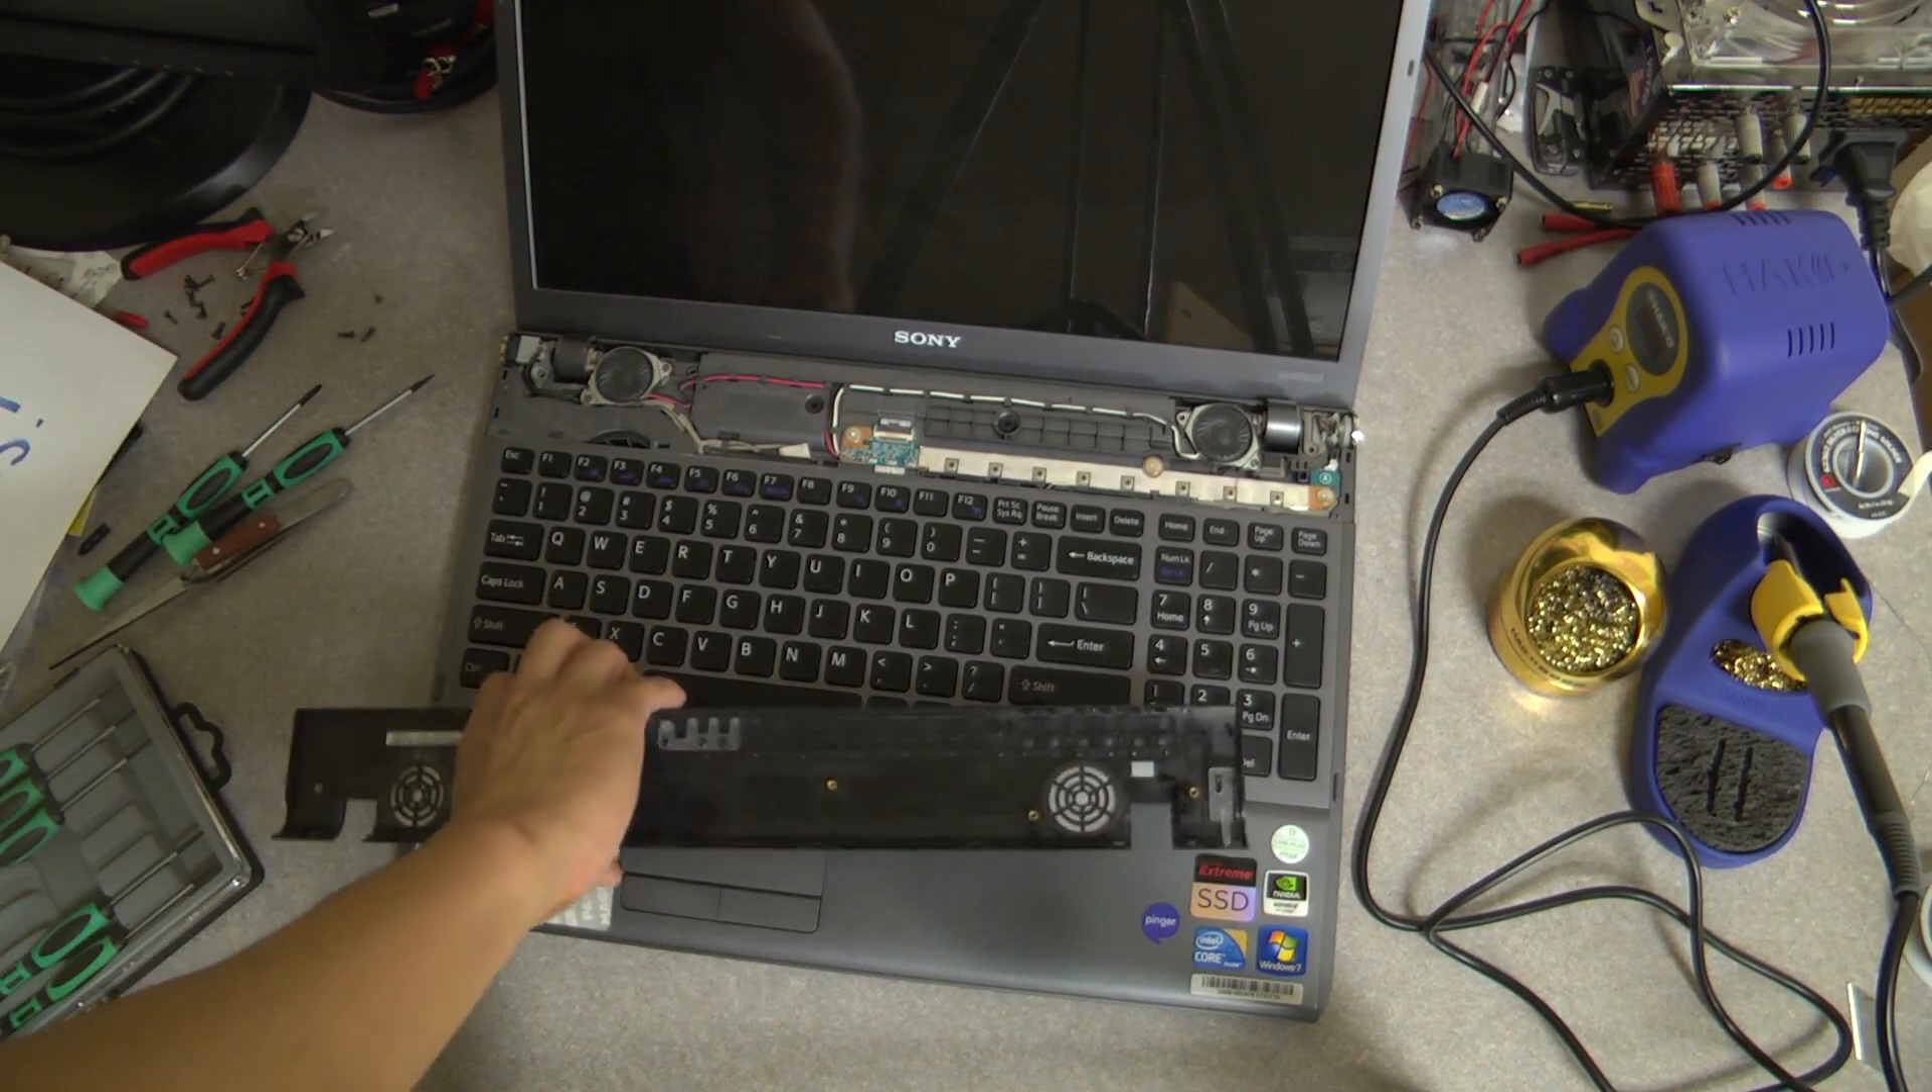There we go, so now we have the panel removed, that was a pain in the ass to do.